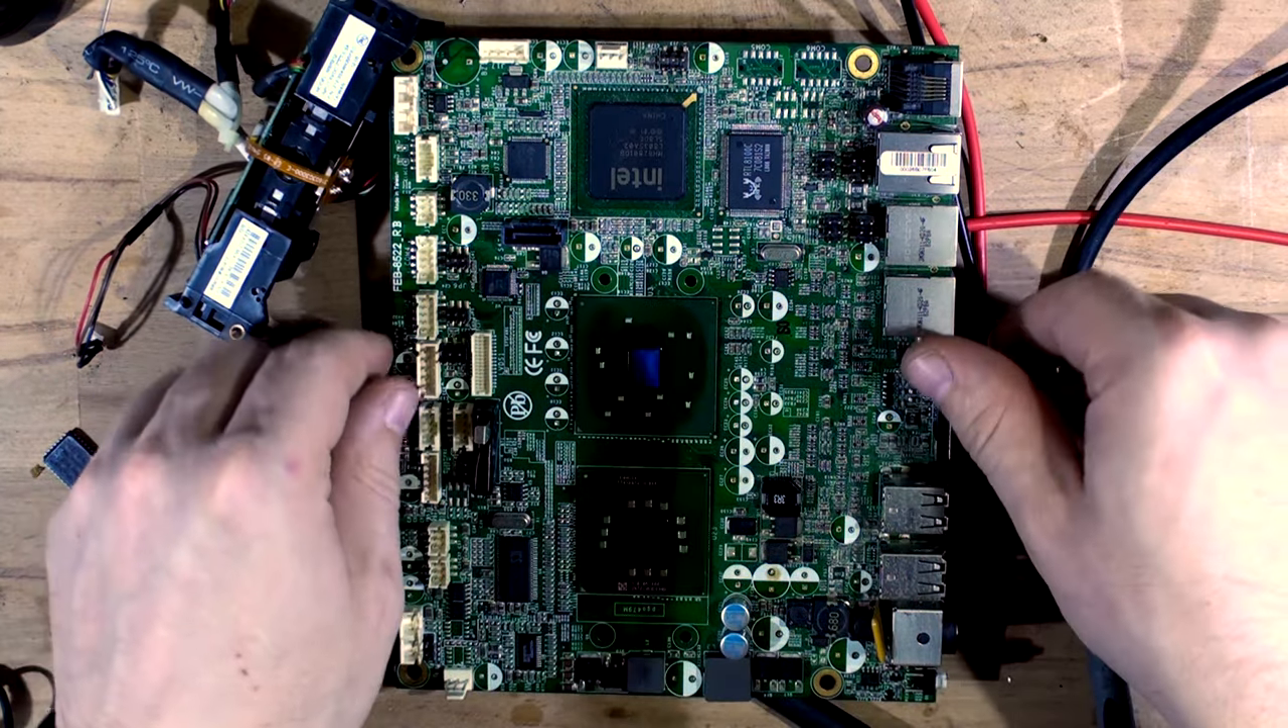I removed the heat sink as you can see.